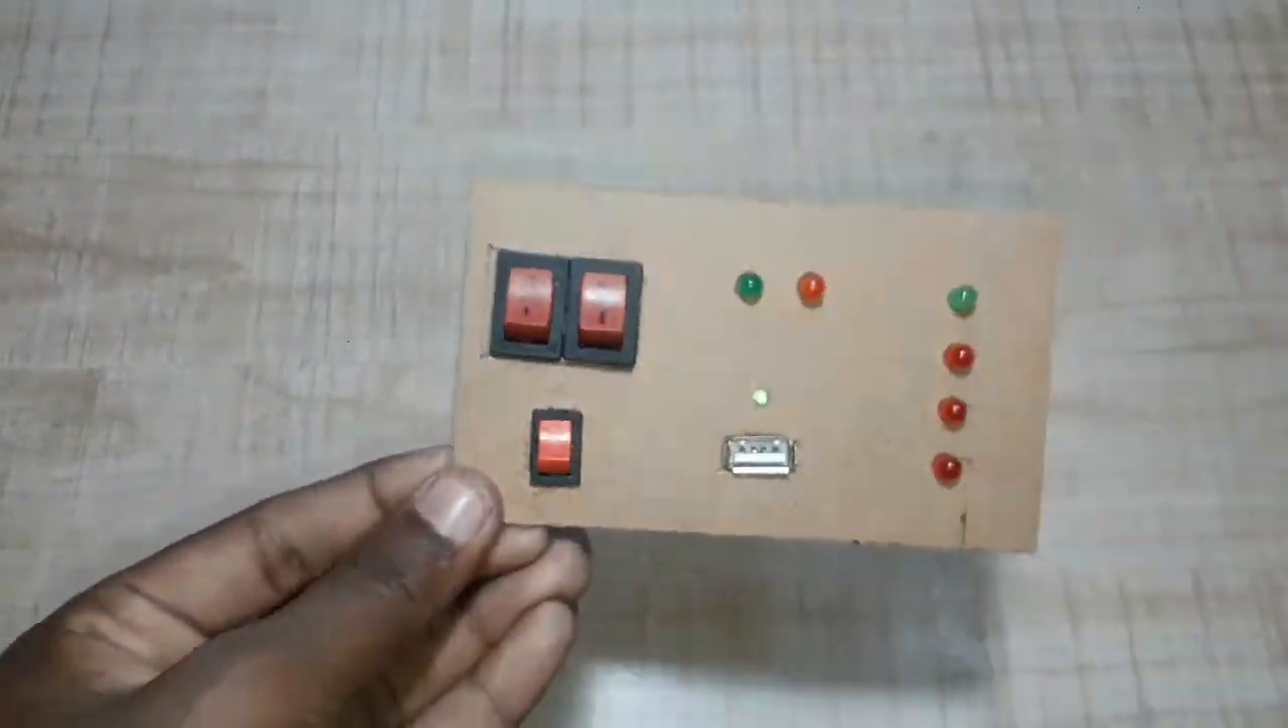यहां पर आप देख सकते हो हमने सभी components को install कर लिया है।